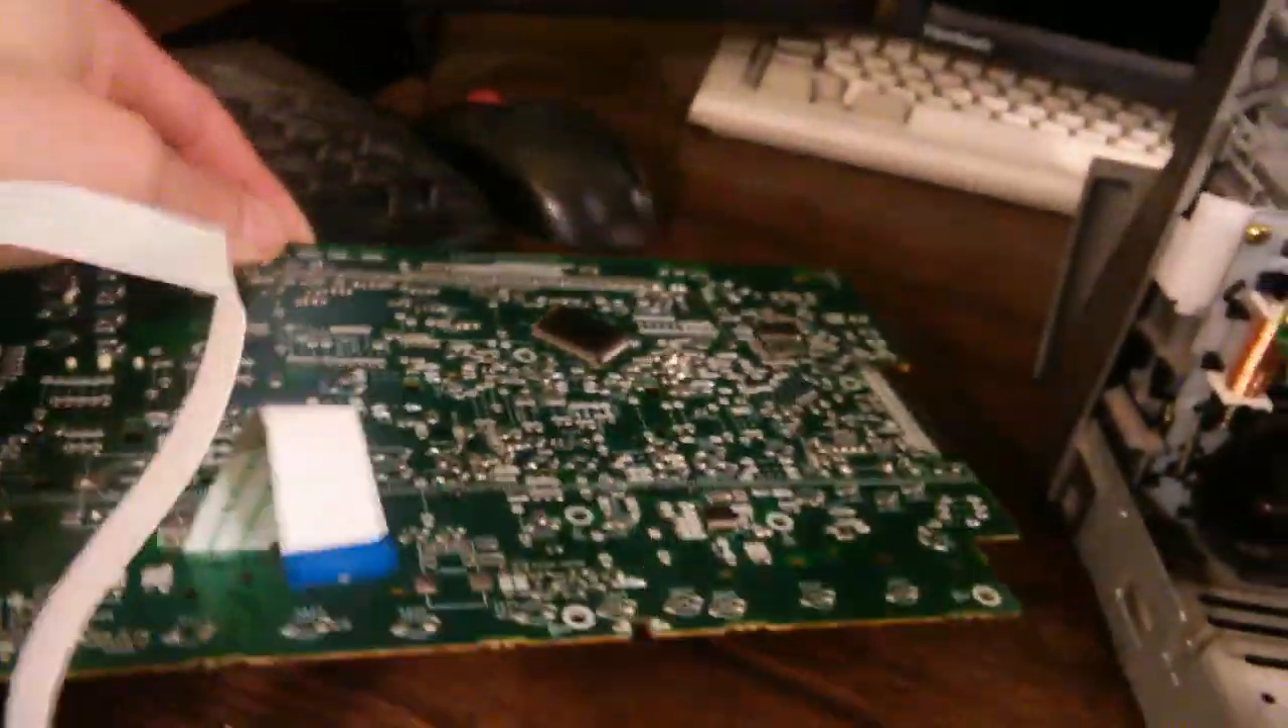I've gotten the board loose. And here it is. The board has now been separated.